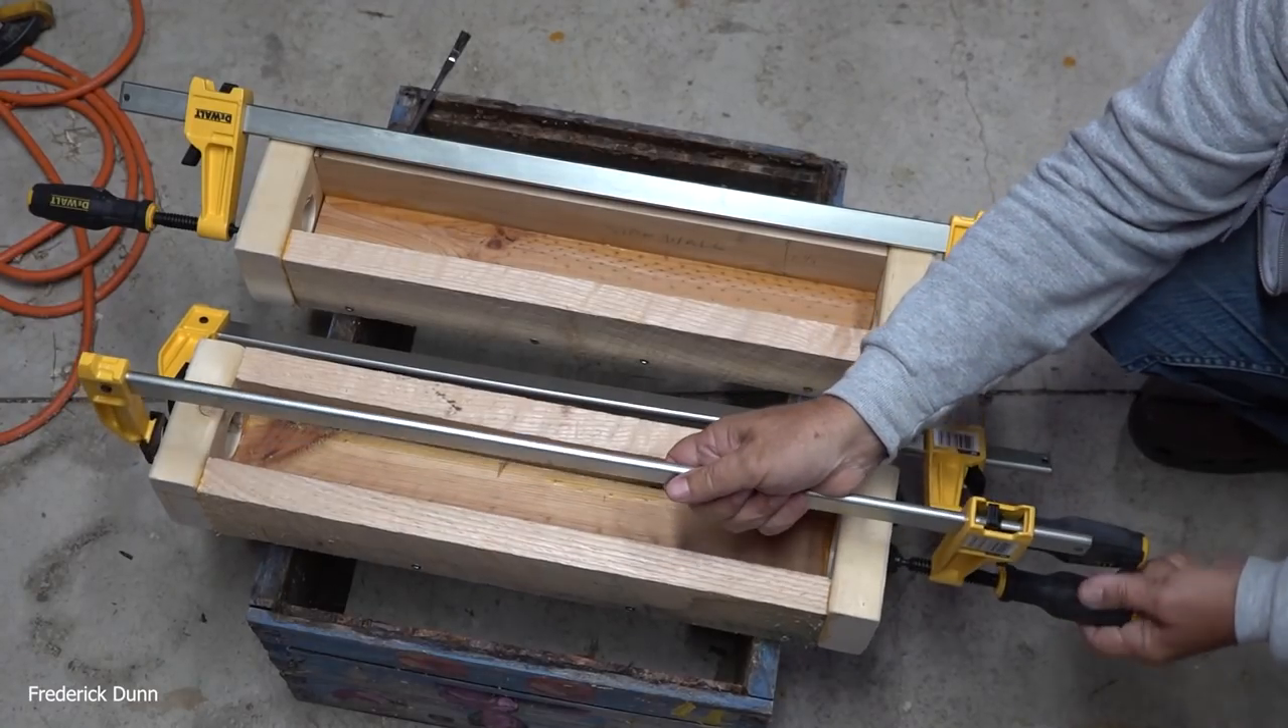It's been a couple of hours and the end pieces are on.